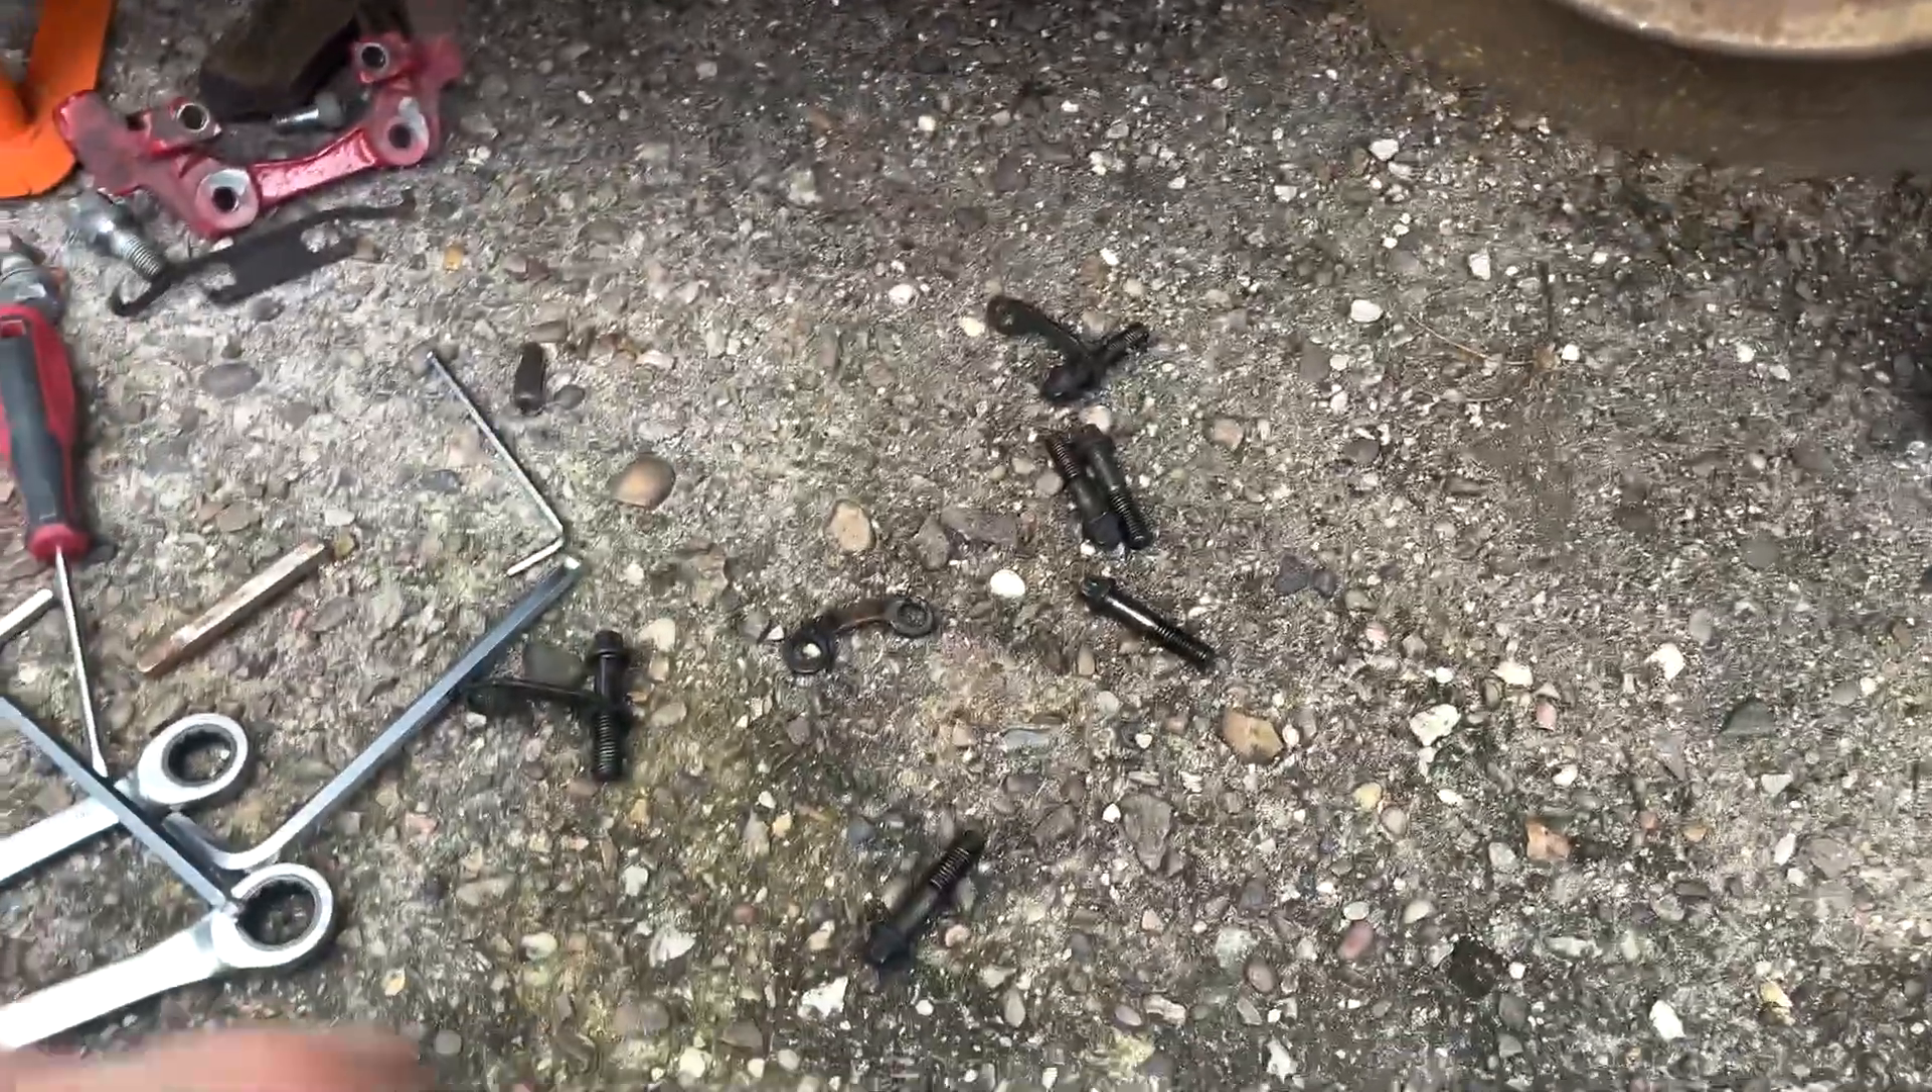Okay so there's all the drive shaft bolts out and just thrown on the floor.